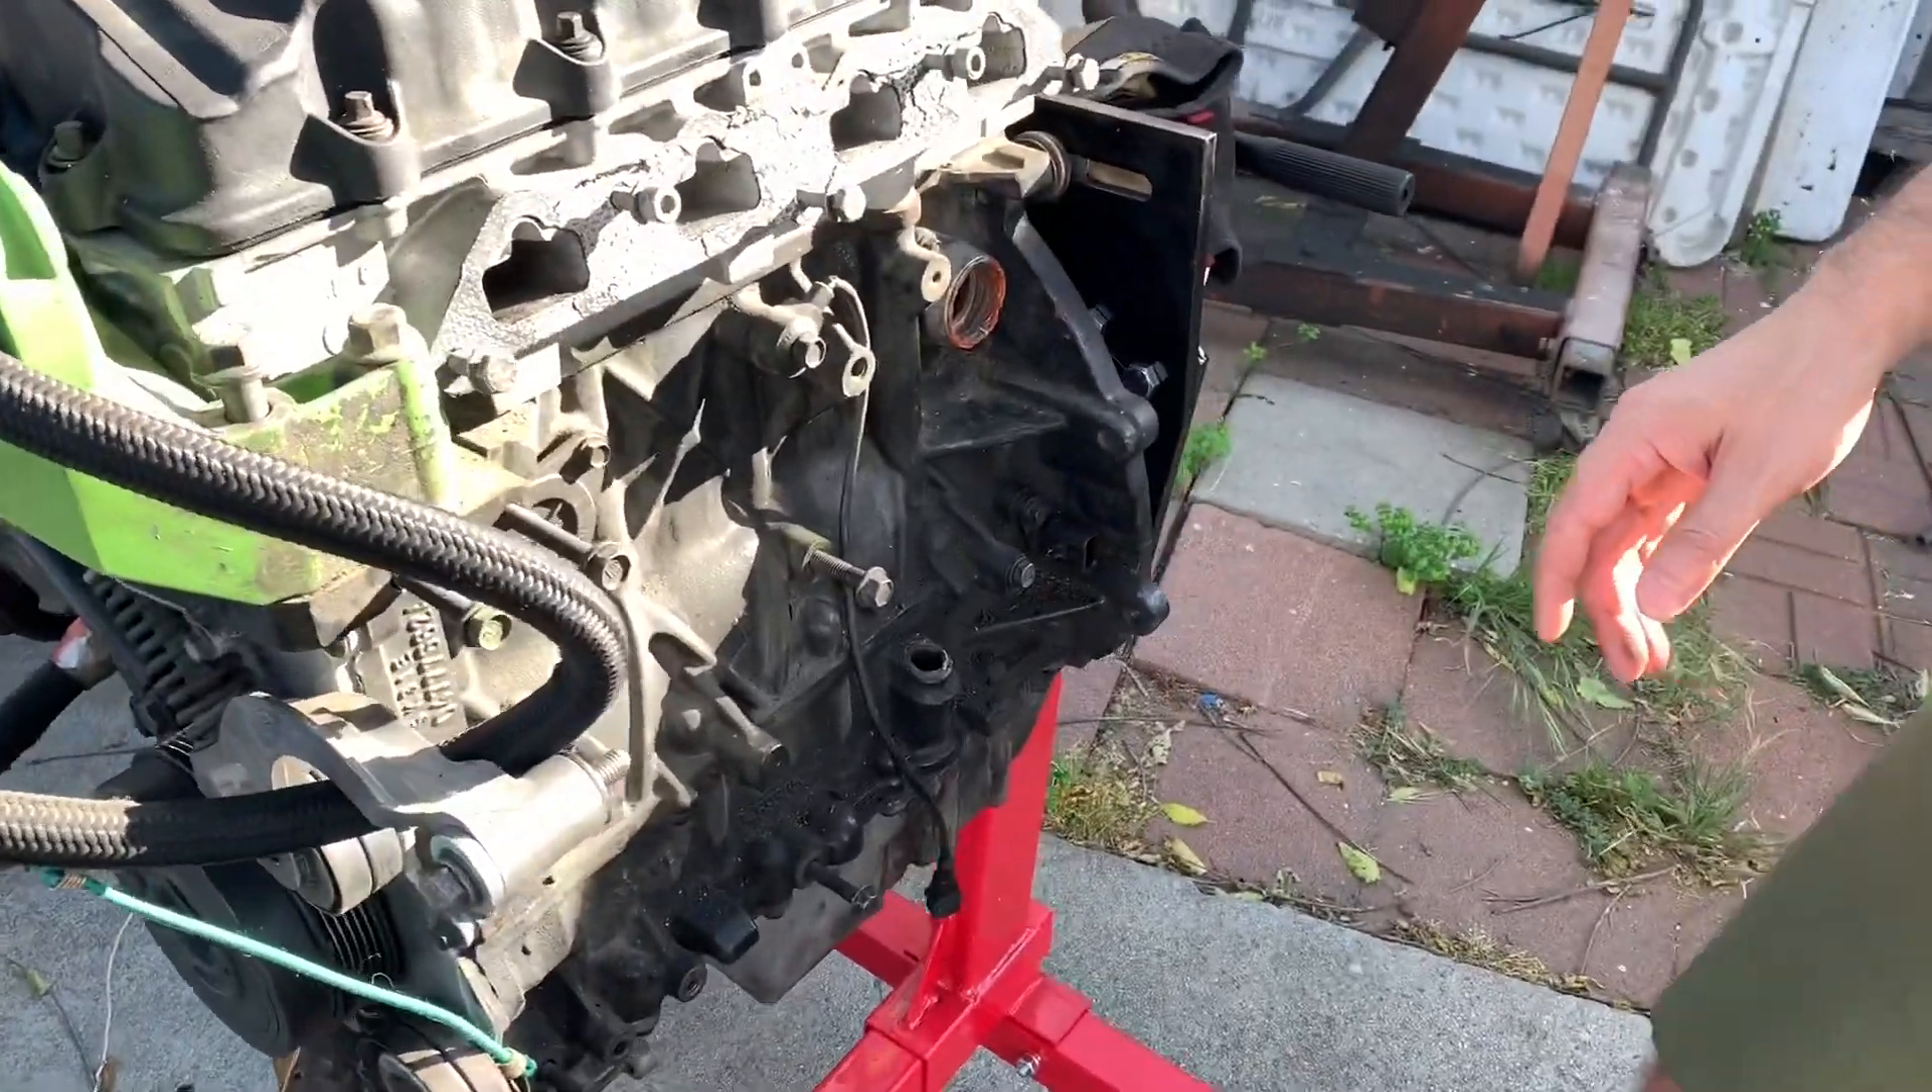Alright, so this is the engine block that we removed.